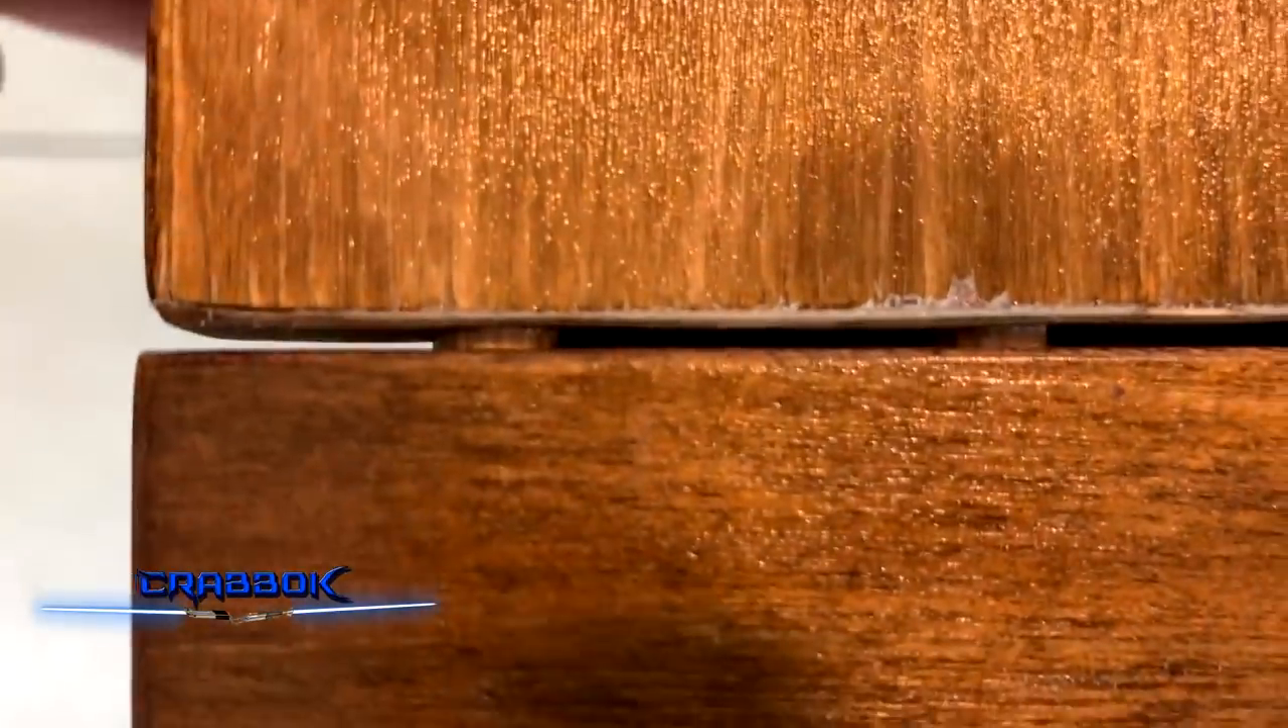There's some areas here where the wood doesn't come together, and you can still see the dowels underneath, and I have tried like heck to get those together.